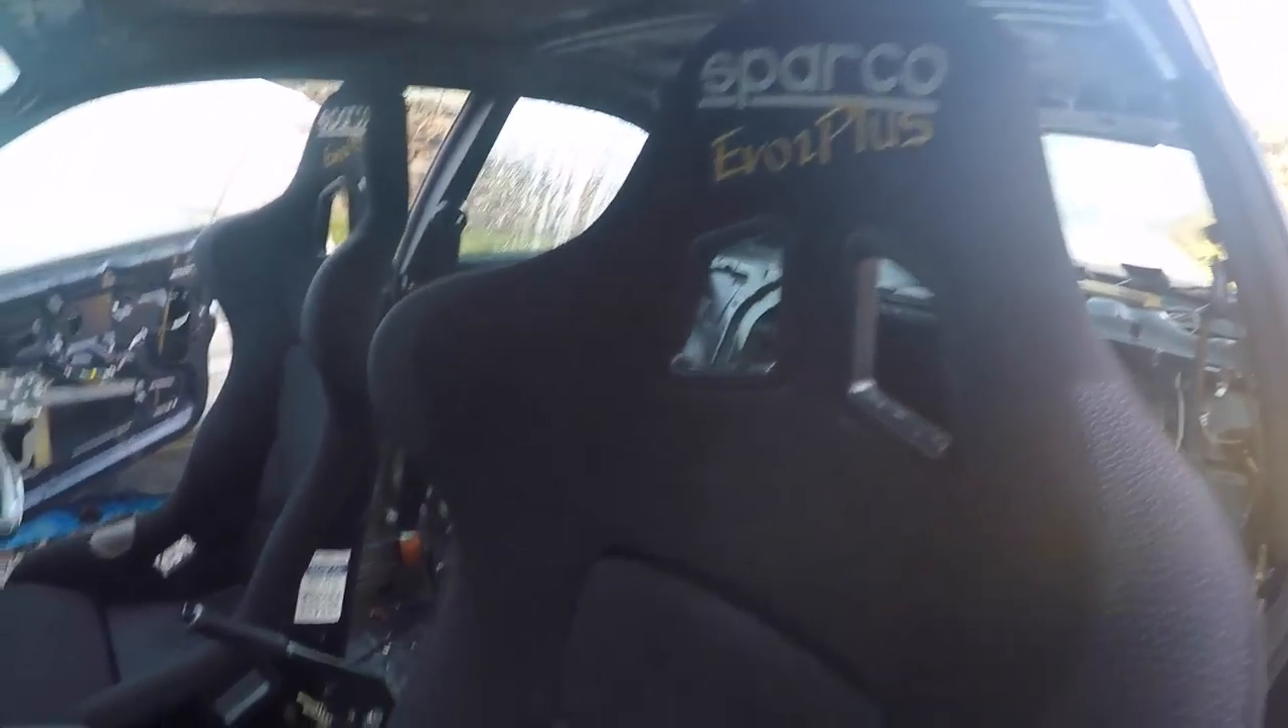So here's a clip of the bucket seats installed.